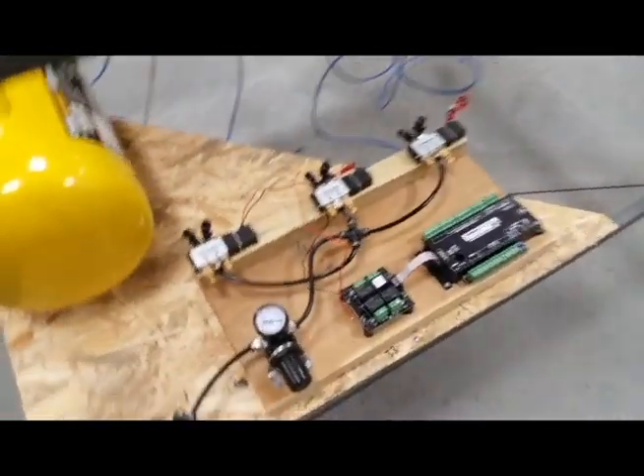And I've started to mount my valves and controller.